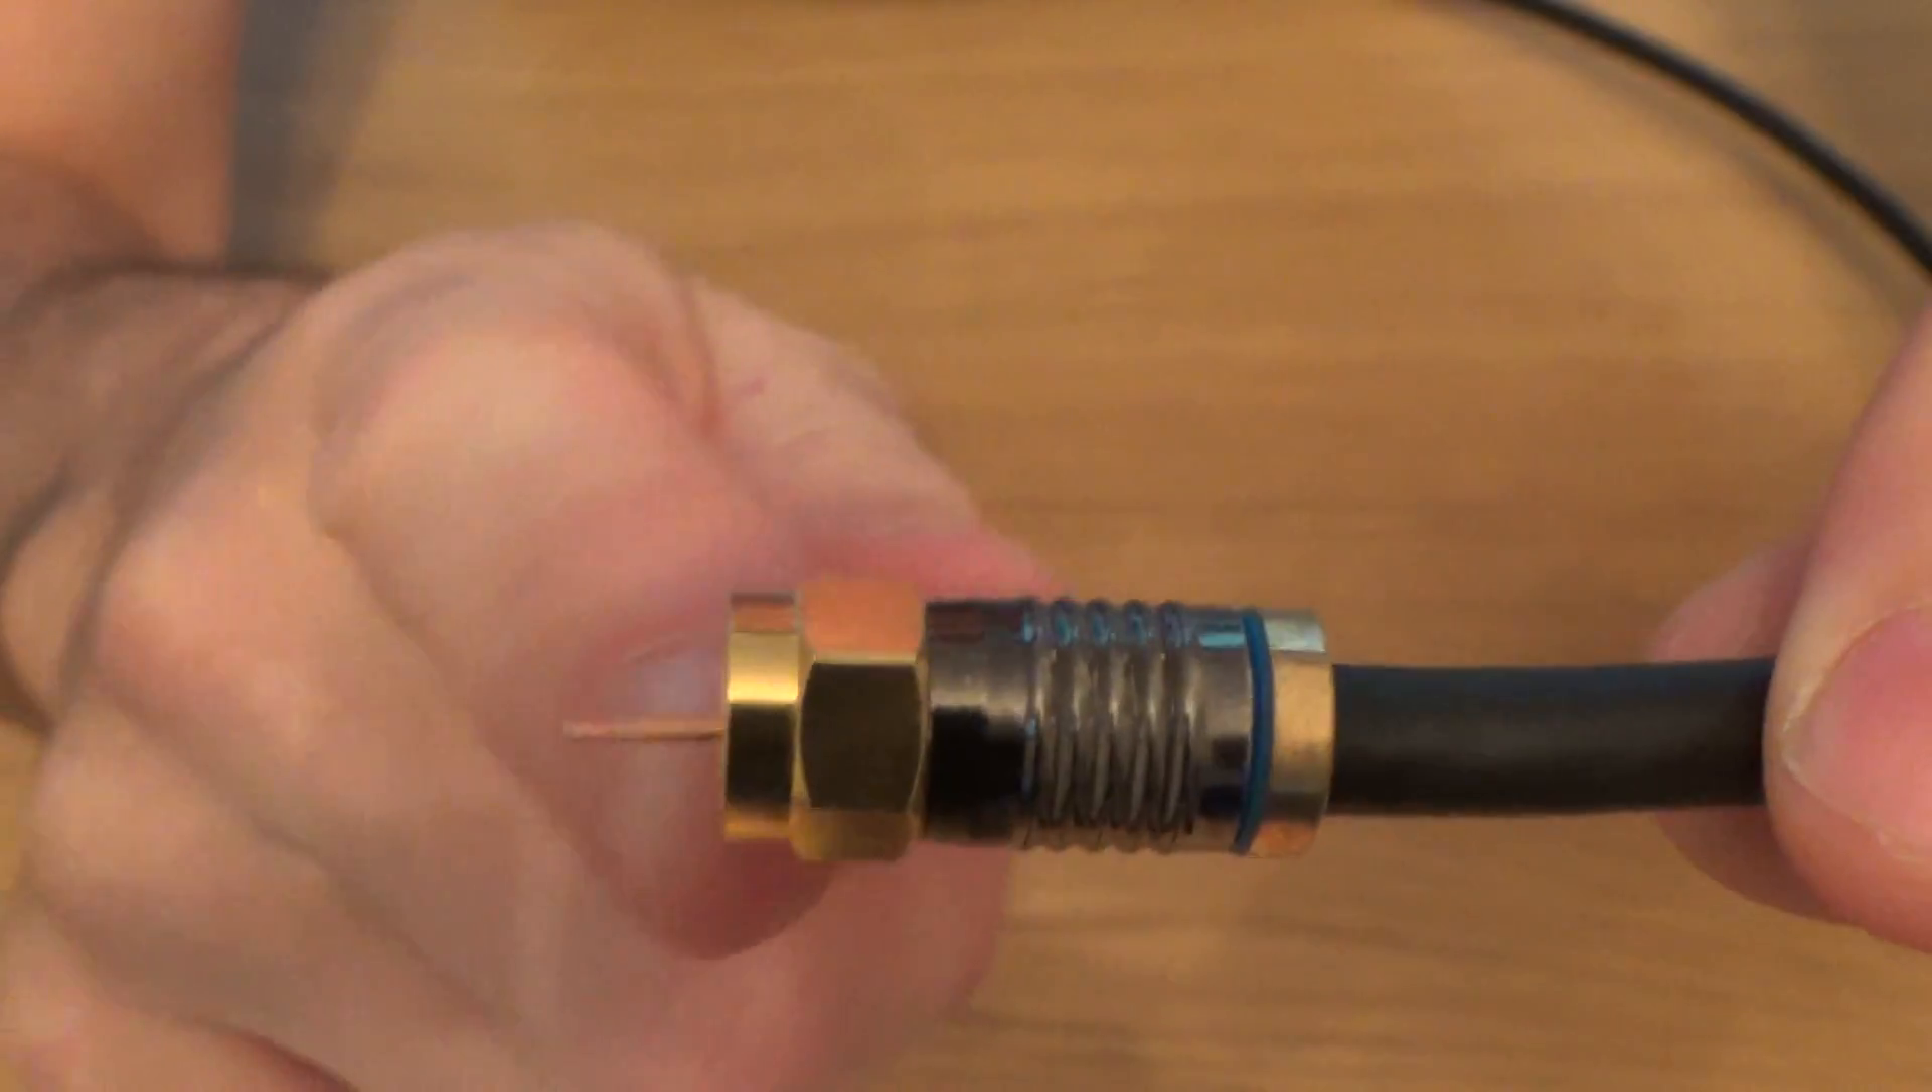Then you get your tool, load it in there like that, then you crimp it down. And that now has pushed the blue plastic right up into the body of the plug.